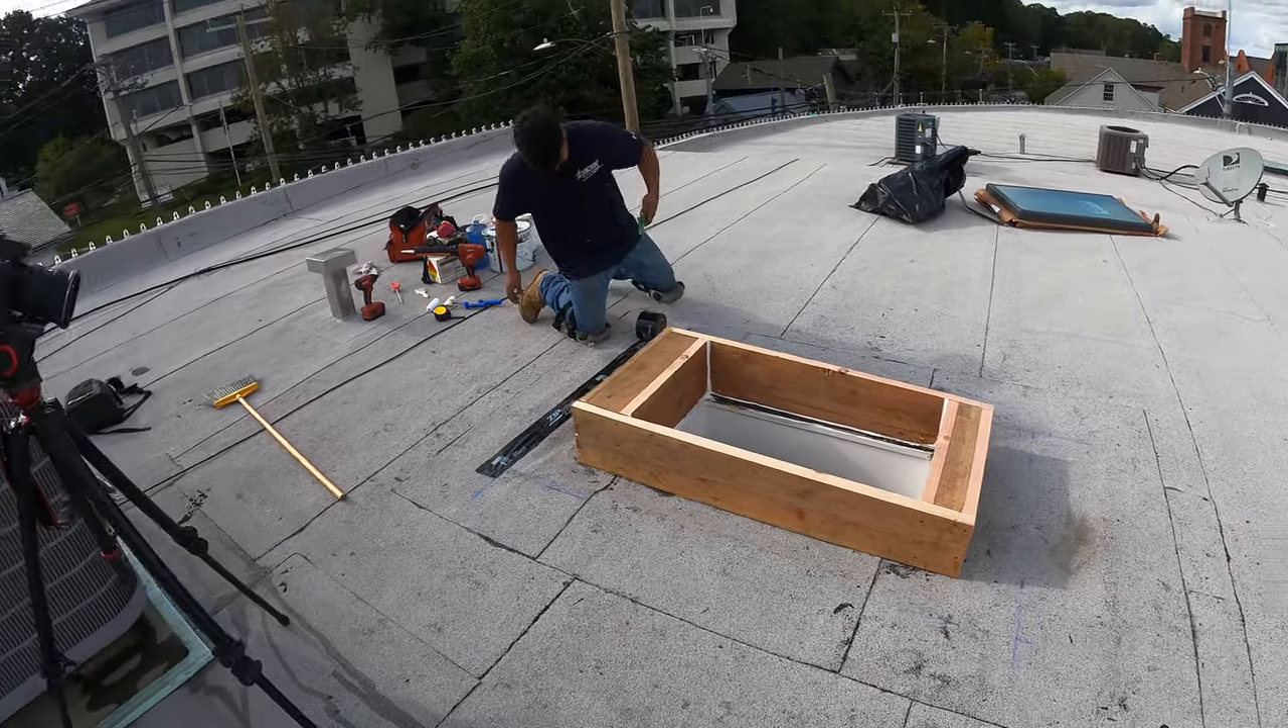The curb is completely built secure to the roof.